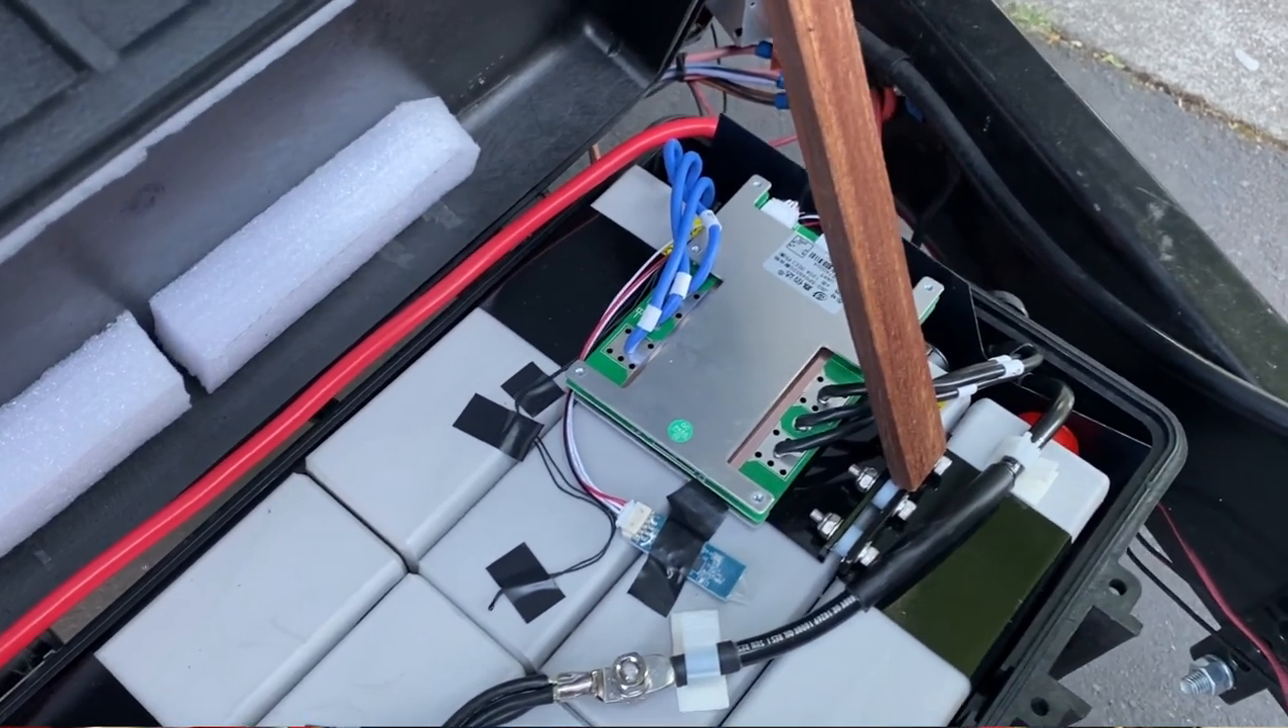This case is definitely a snug fit for these two batteries with not a lot of extra room for the cabling but in the end everything fit really nicely.